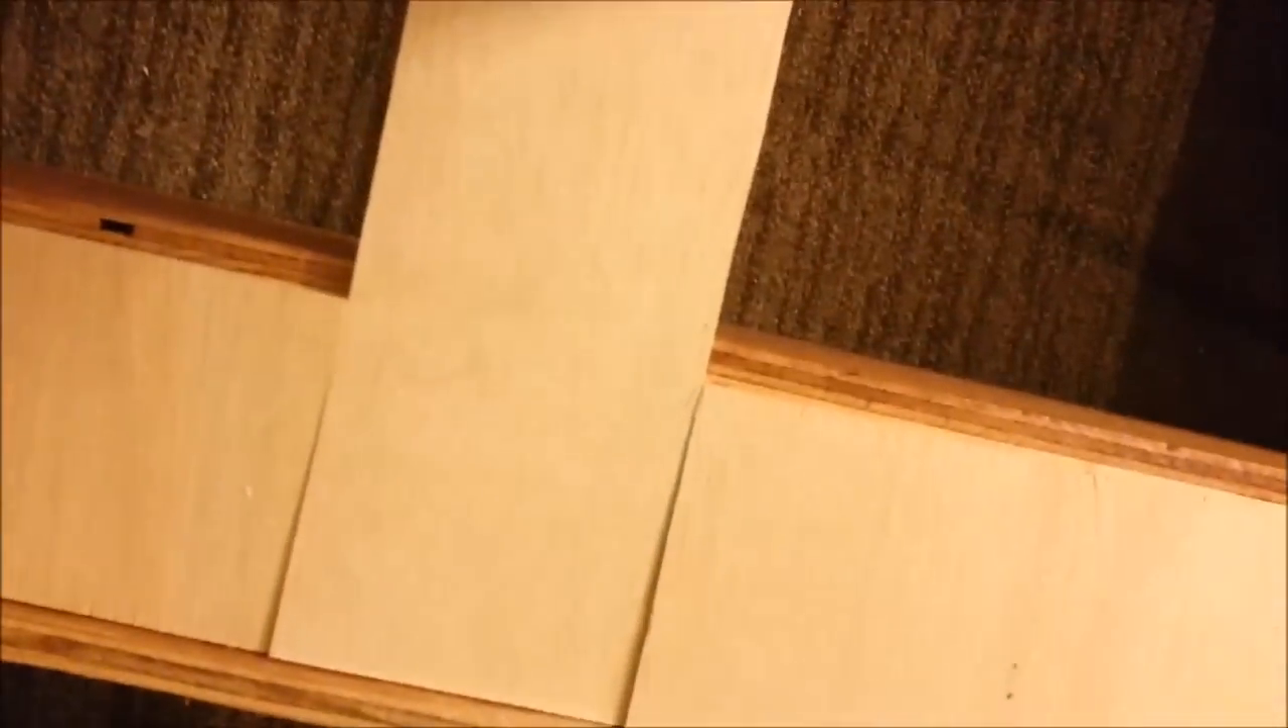So I got the uh exterior on here uh it's quarter inch plywood it's not nailed in yet uh but you can see I just kind of slid it in here.